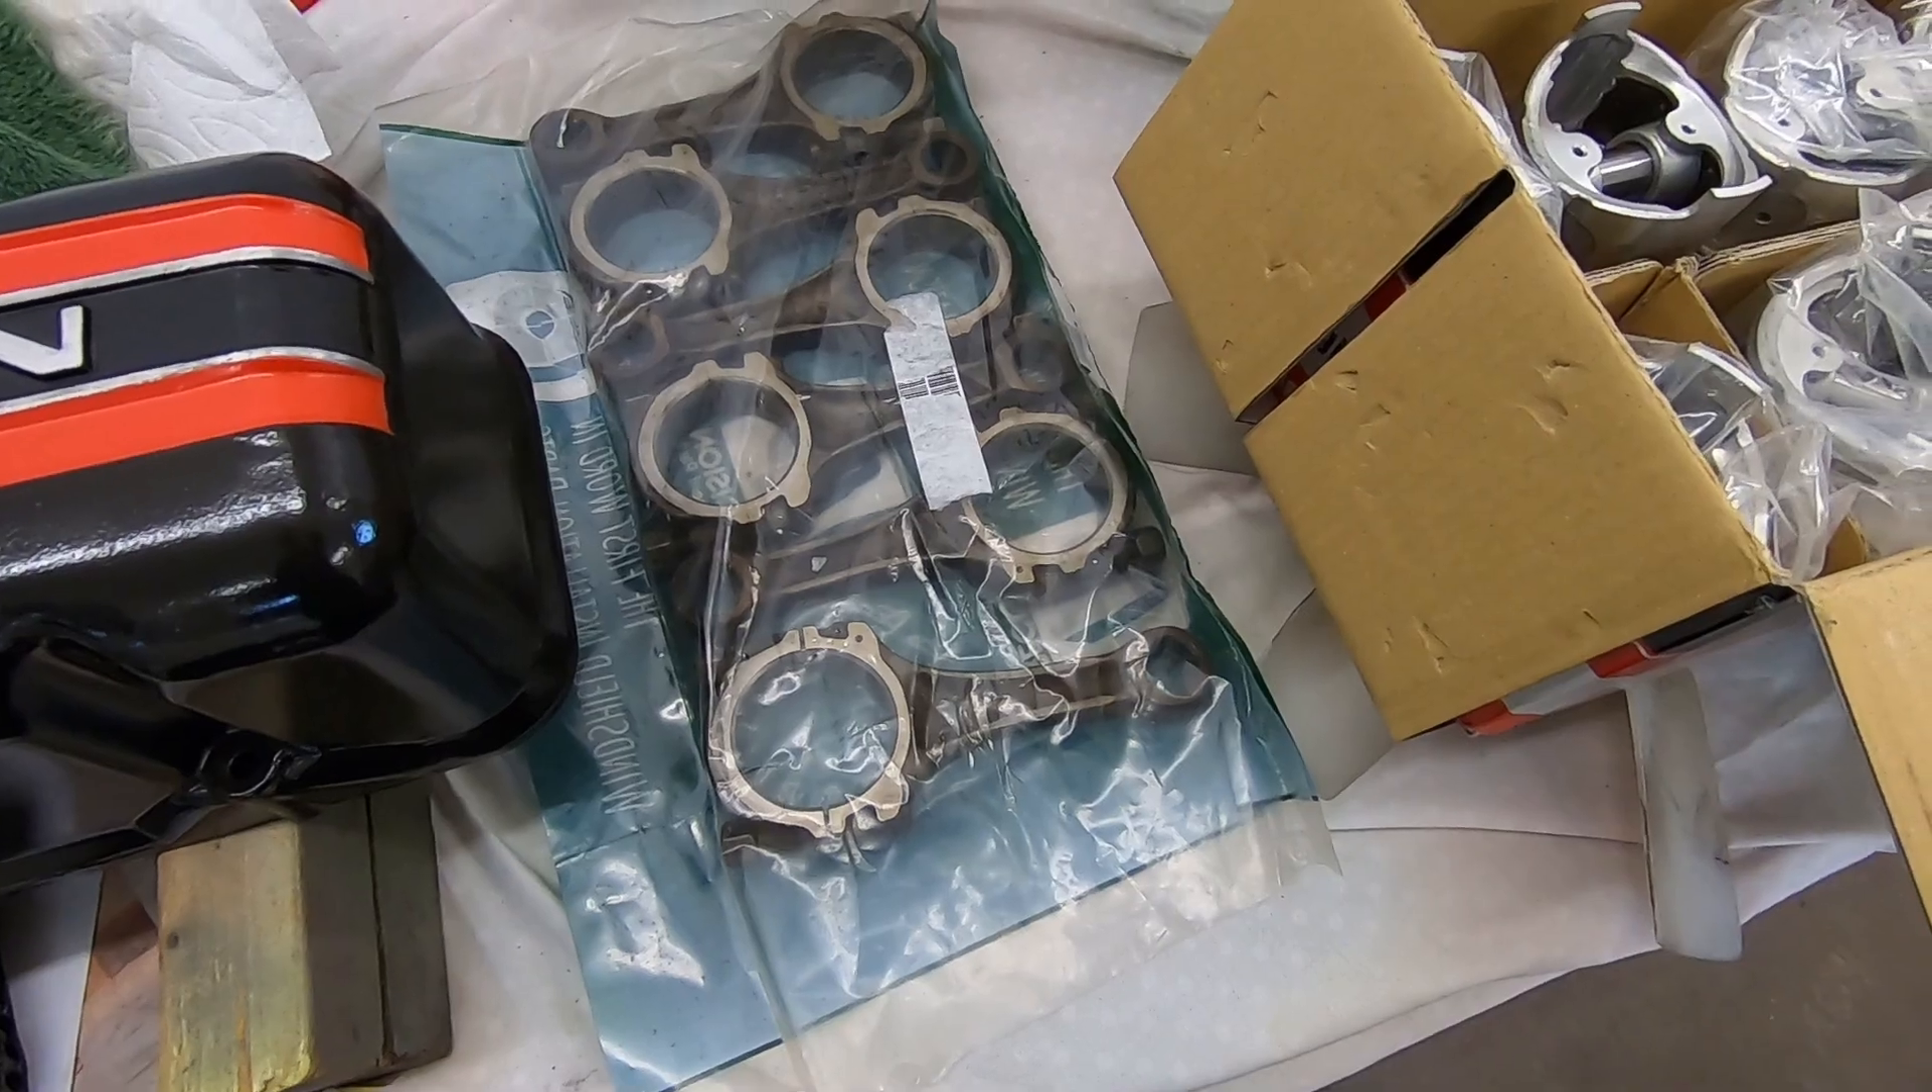So now I've just got to get the pistons pressed onto the rods.